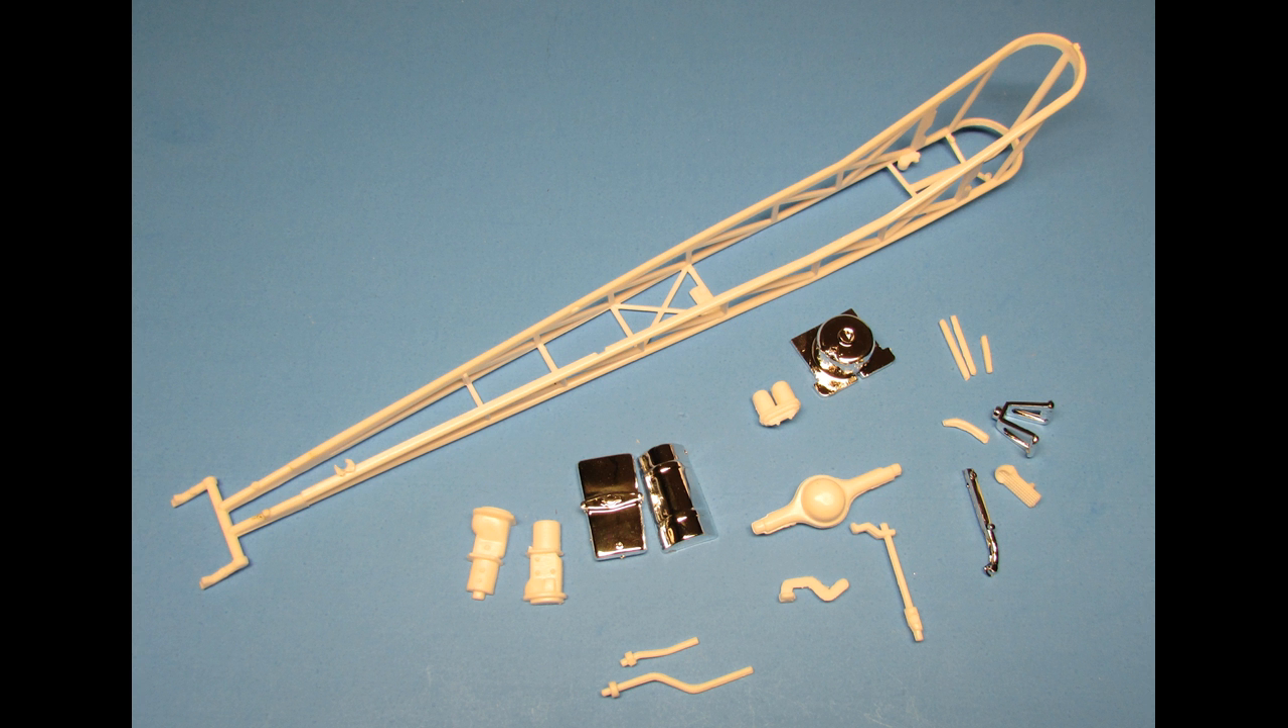And I left all the chrome parts out from the assembly at this time.